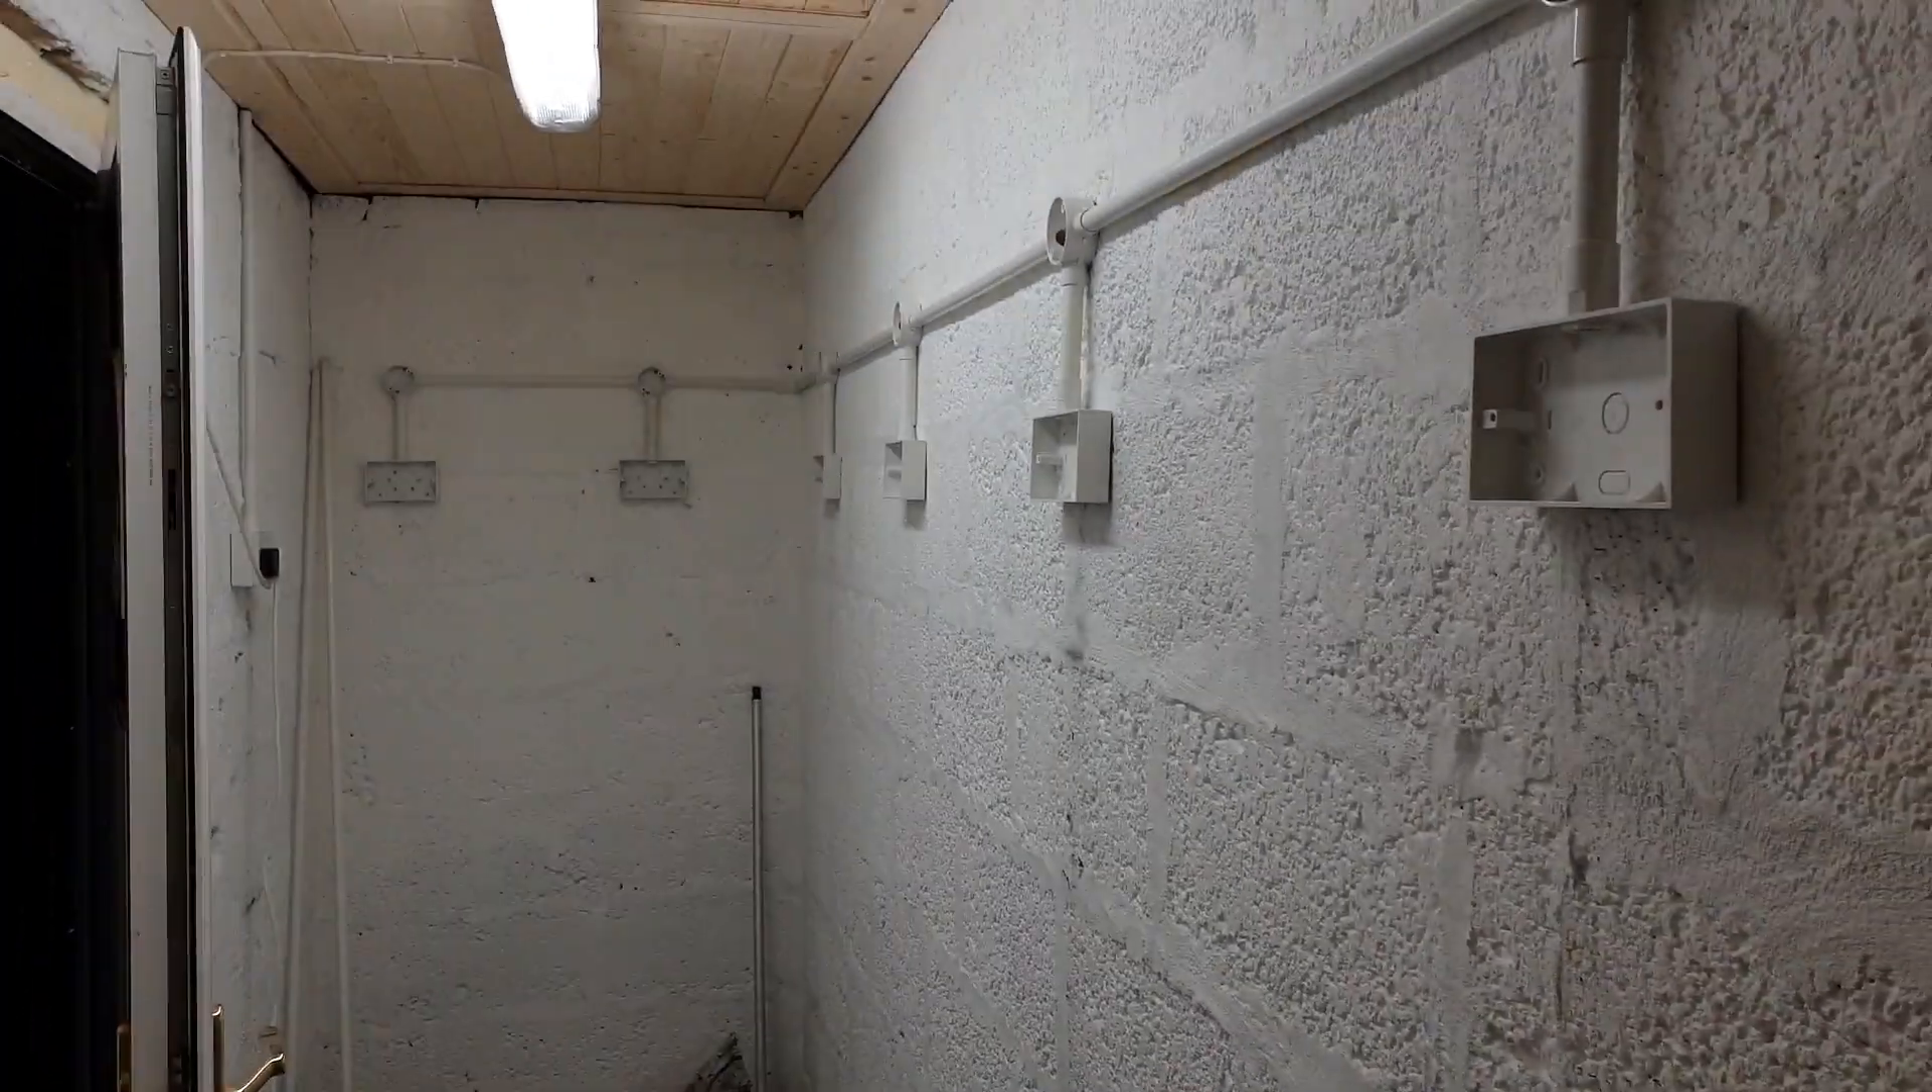The ceilings all finished now and looking tidy with that strip light there.